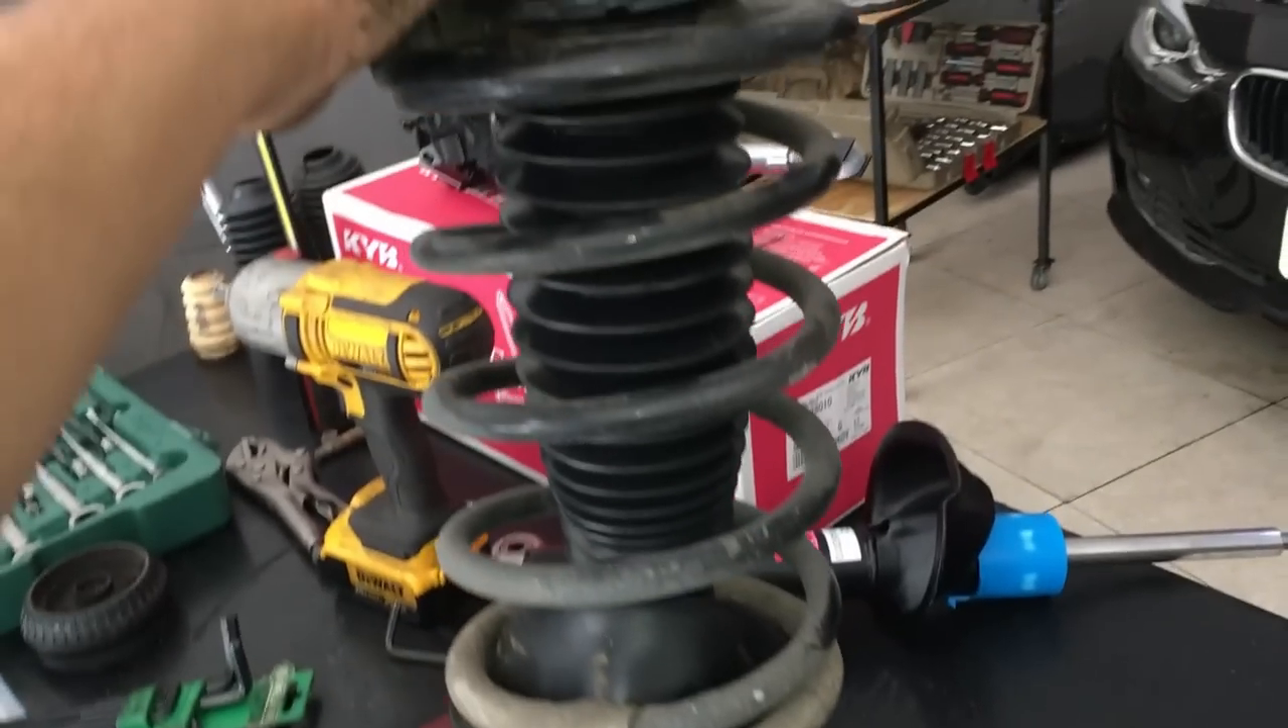Pronto galera, amortecedor aqui montado, já com mola, com tudo.